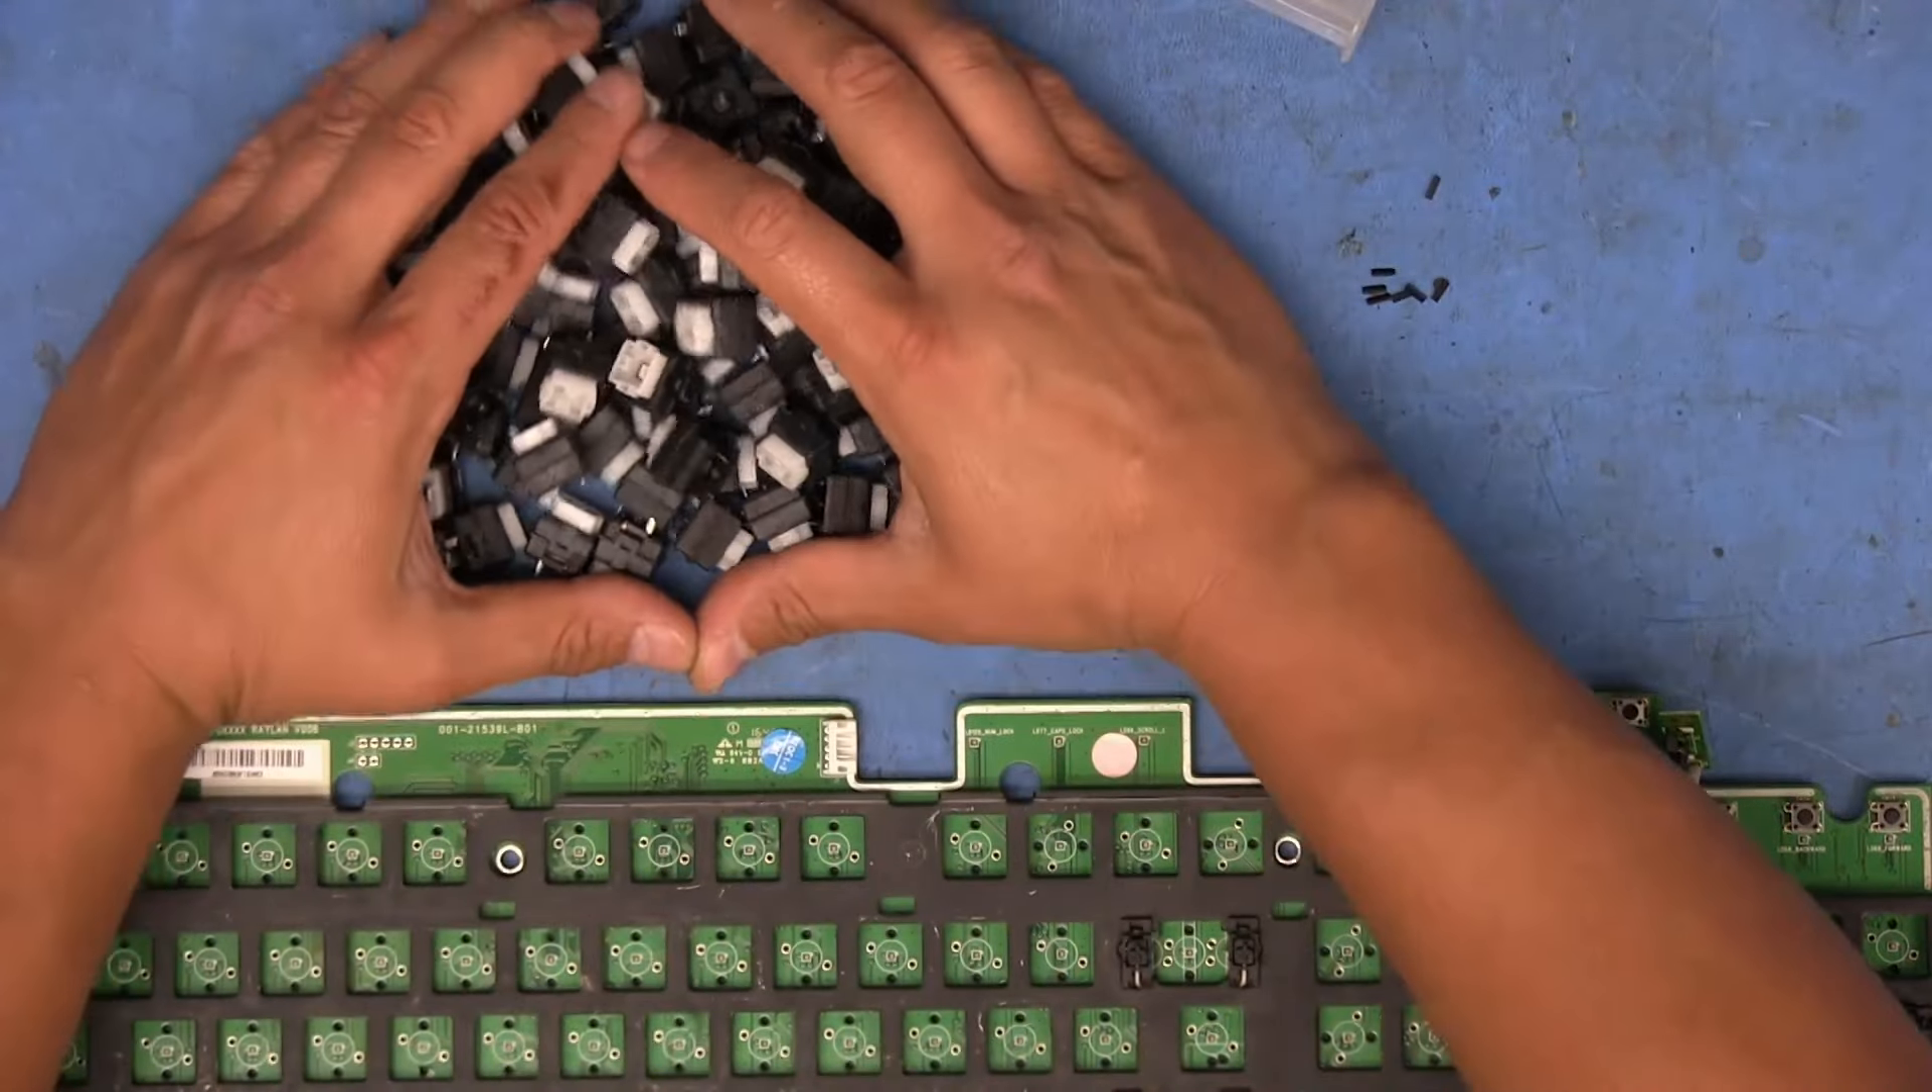I've got all of the switches removed from the board.